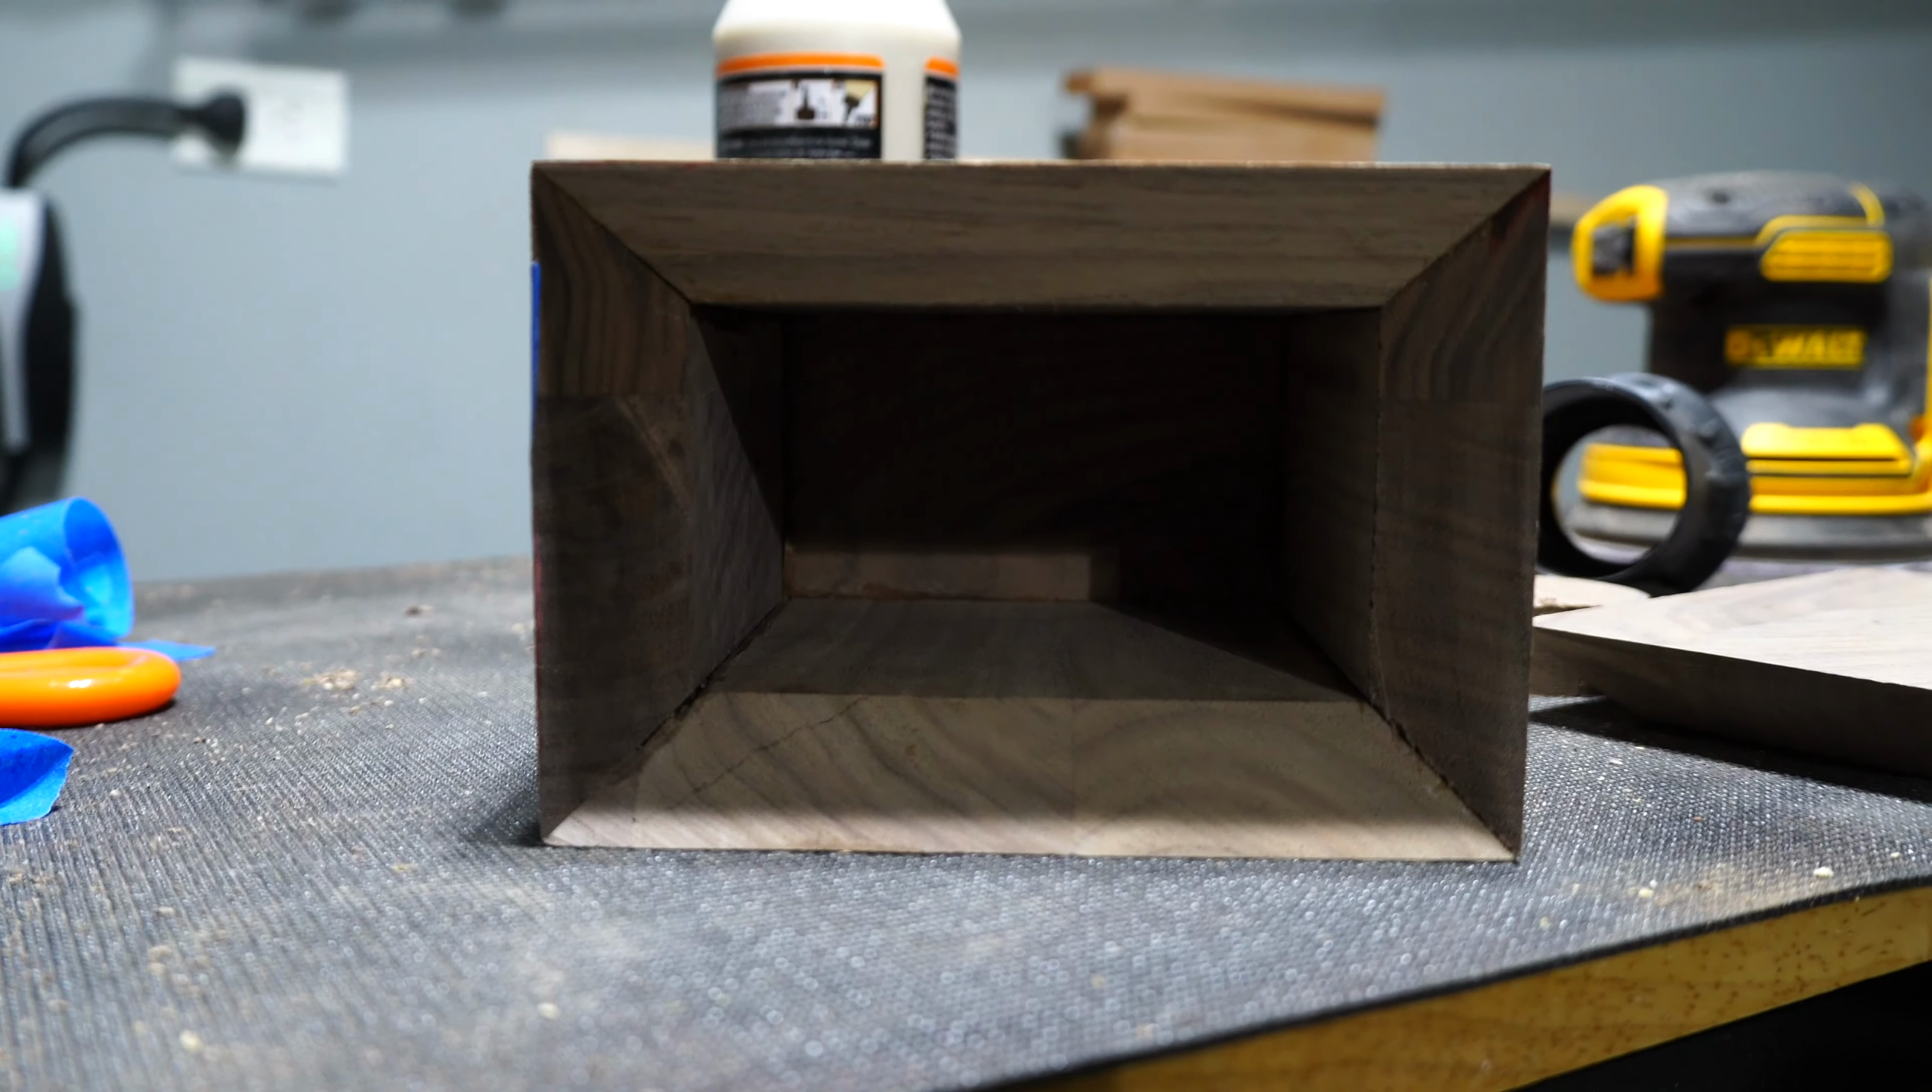And as you can see, using those 45 degree angles really paid off. It looks seamless.